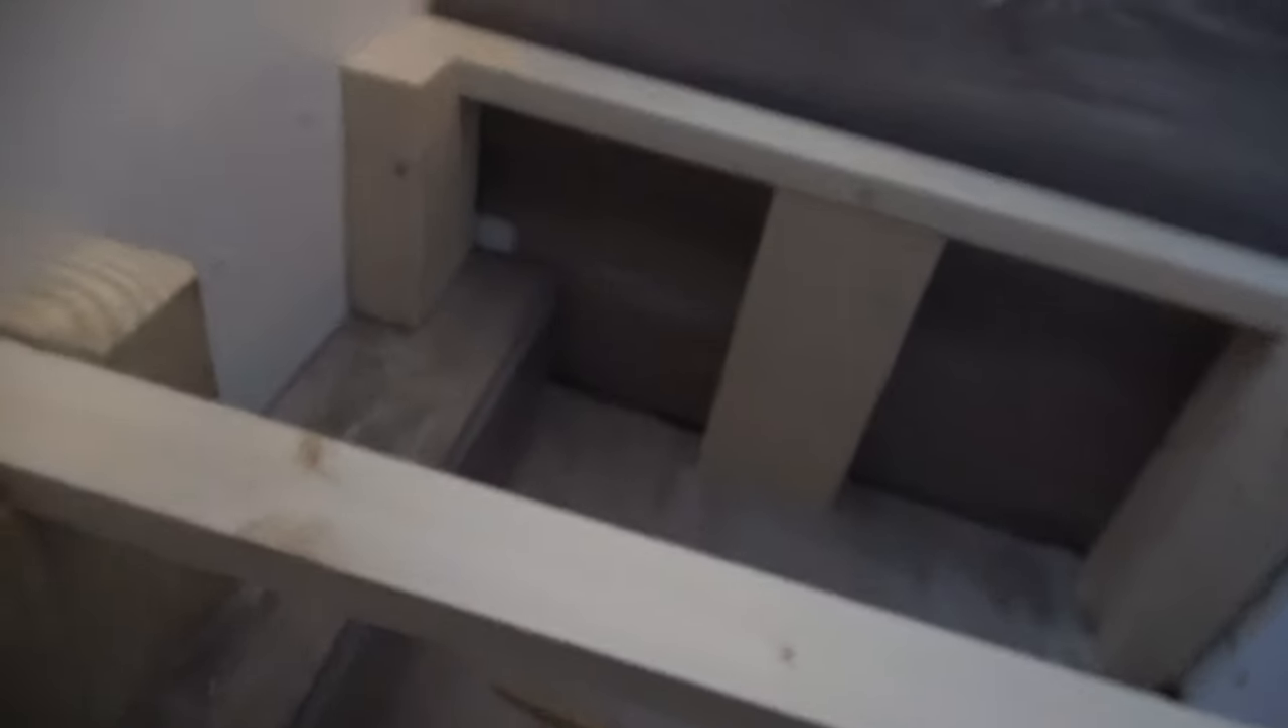This is my new design so I've got some more support going across on each side and I put a pillar in the back that should also be a little extra support.